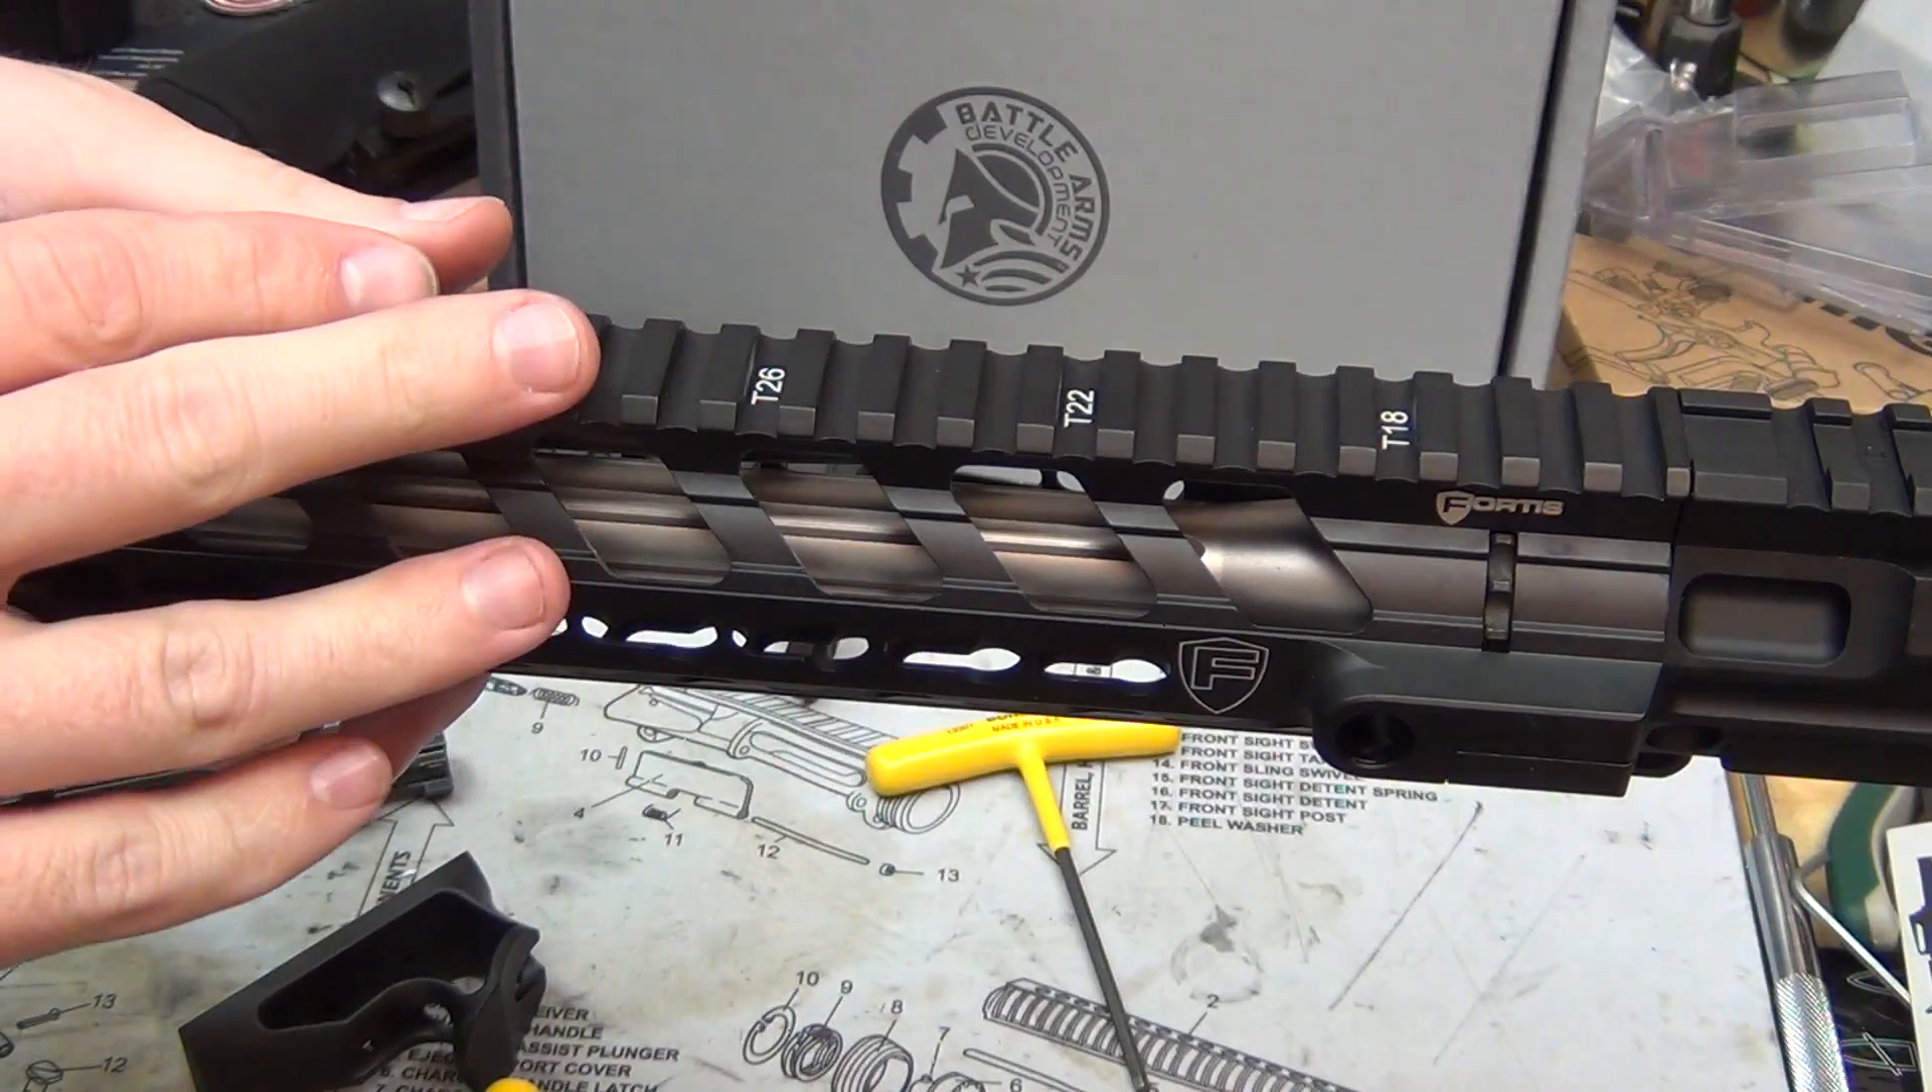So now the rail is installed.